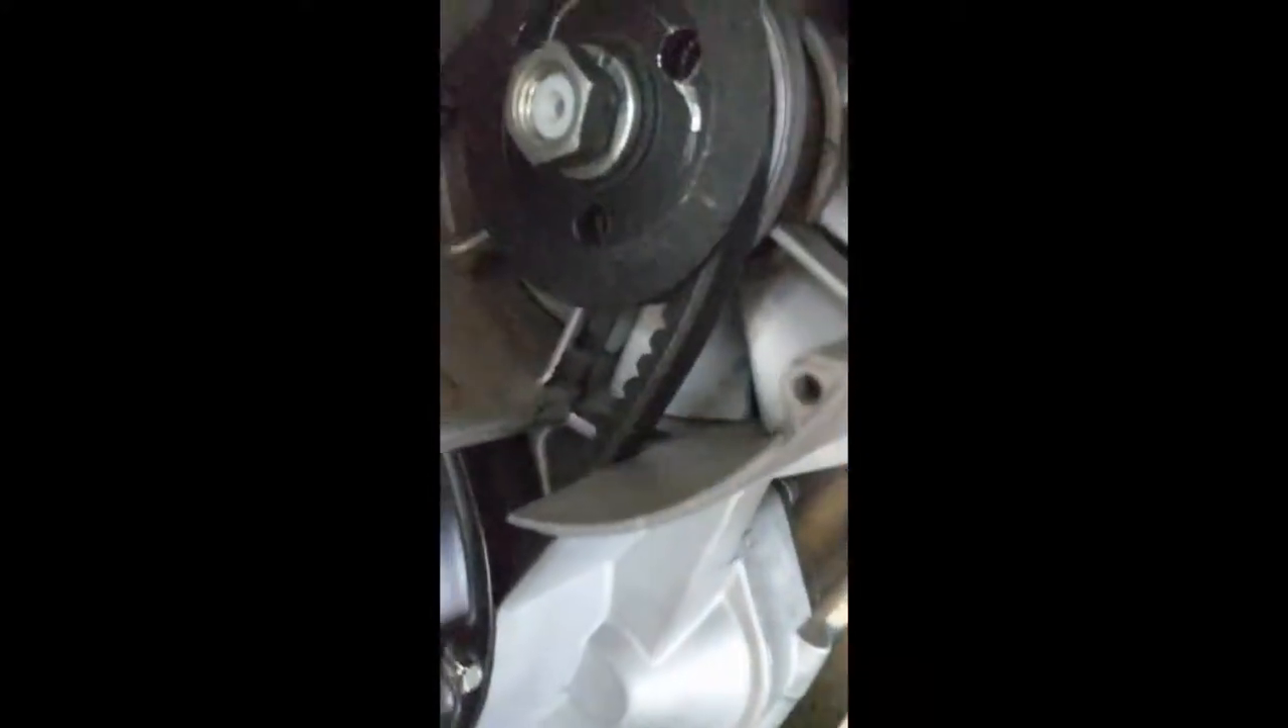Okay, so I got the two pulley halves back together. I got the nut started on there.